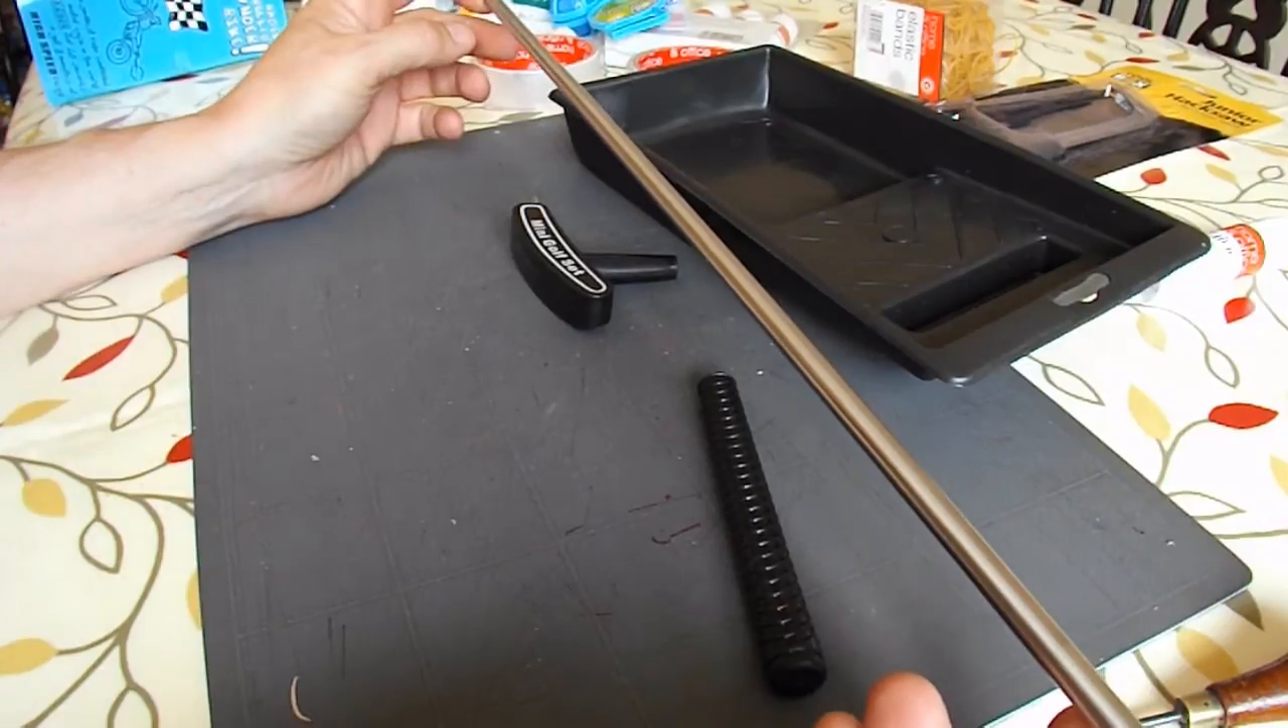A bit of gentle persuasion and the handle and the club have come off so we've got a nice shaft there.